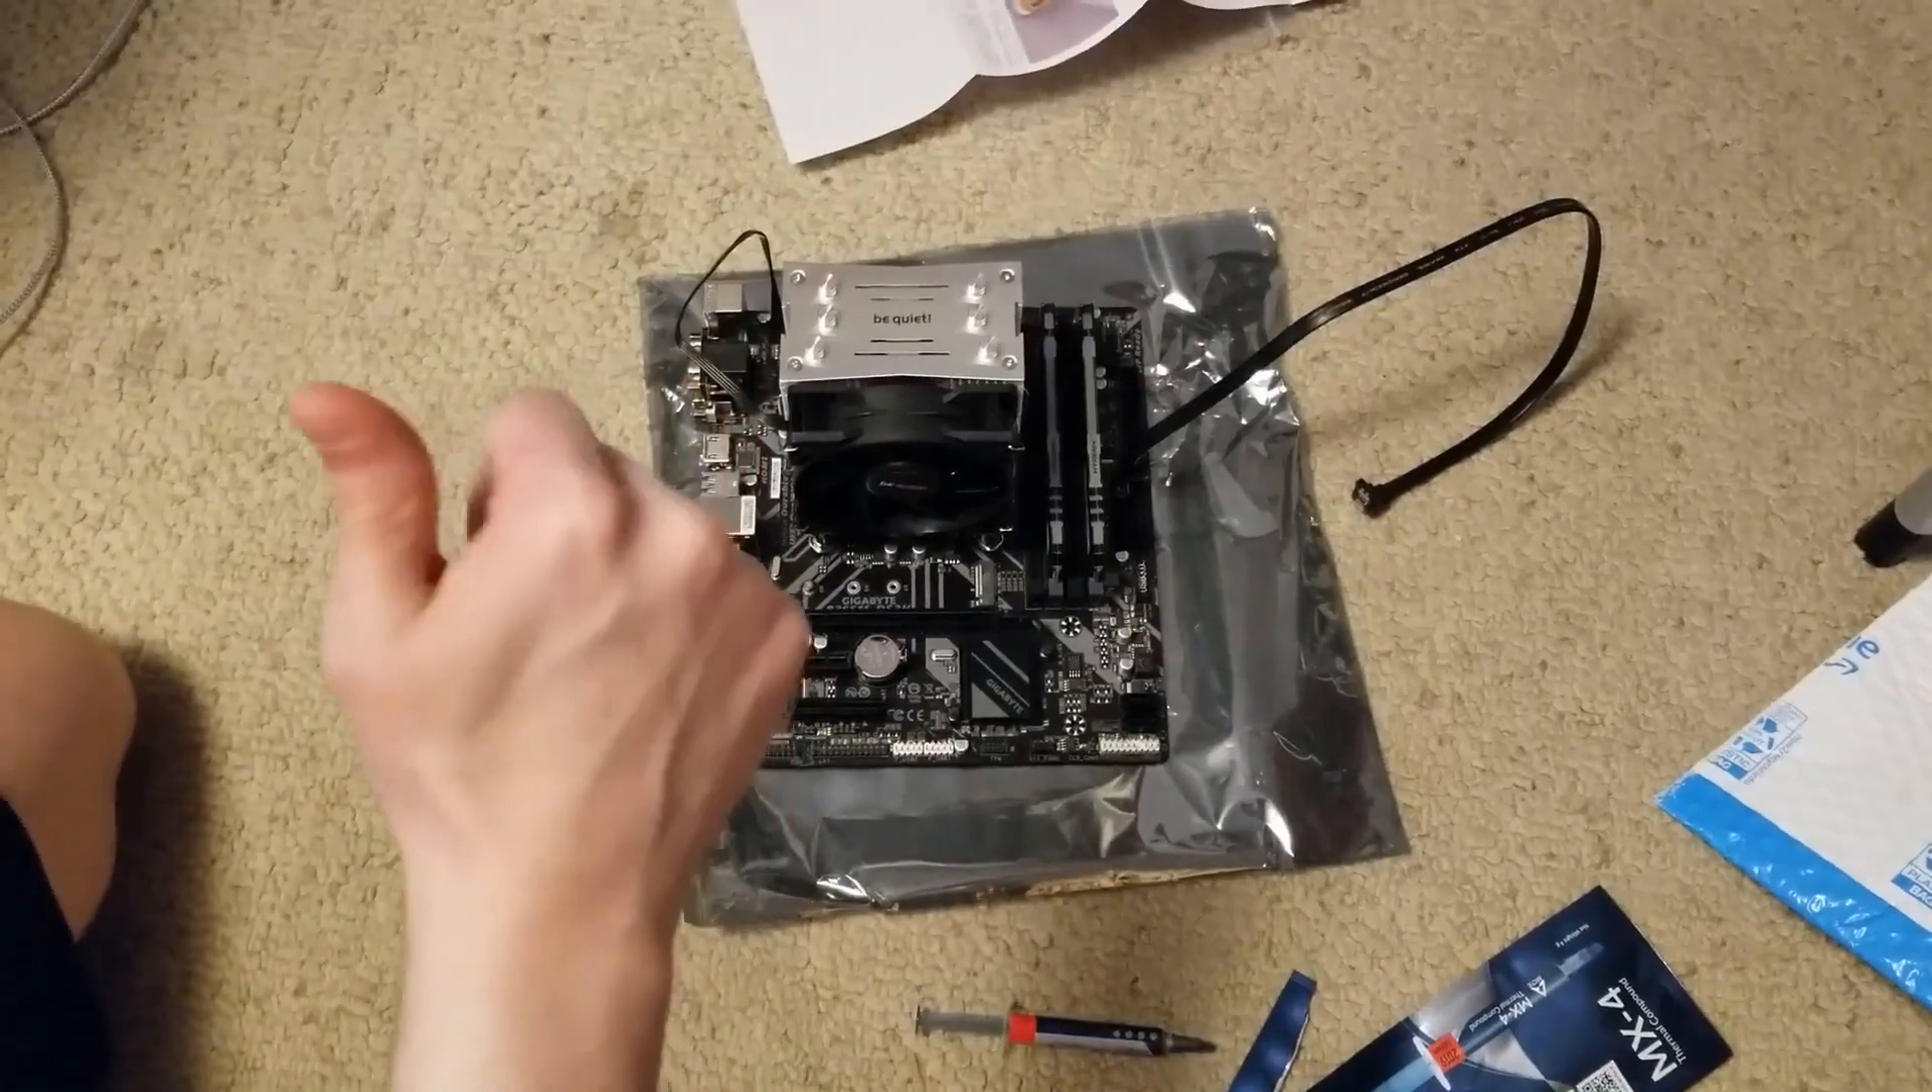So the fan goes on this cooler here which took me a minute to figure out how to lock it in but it's in now so we're good.